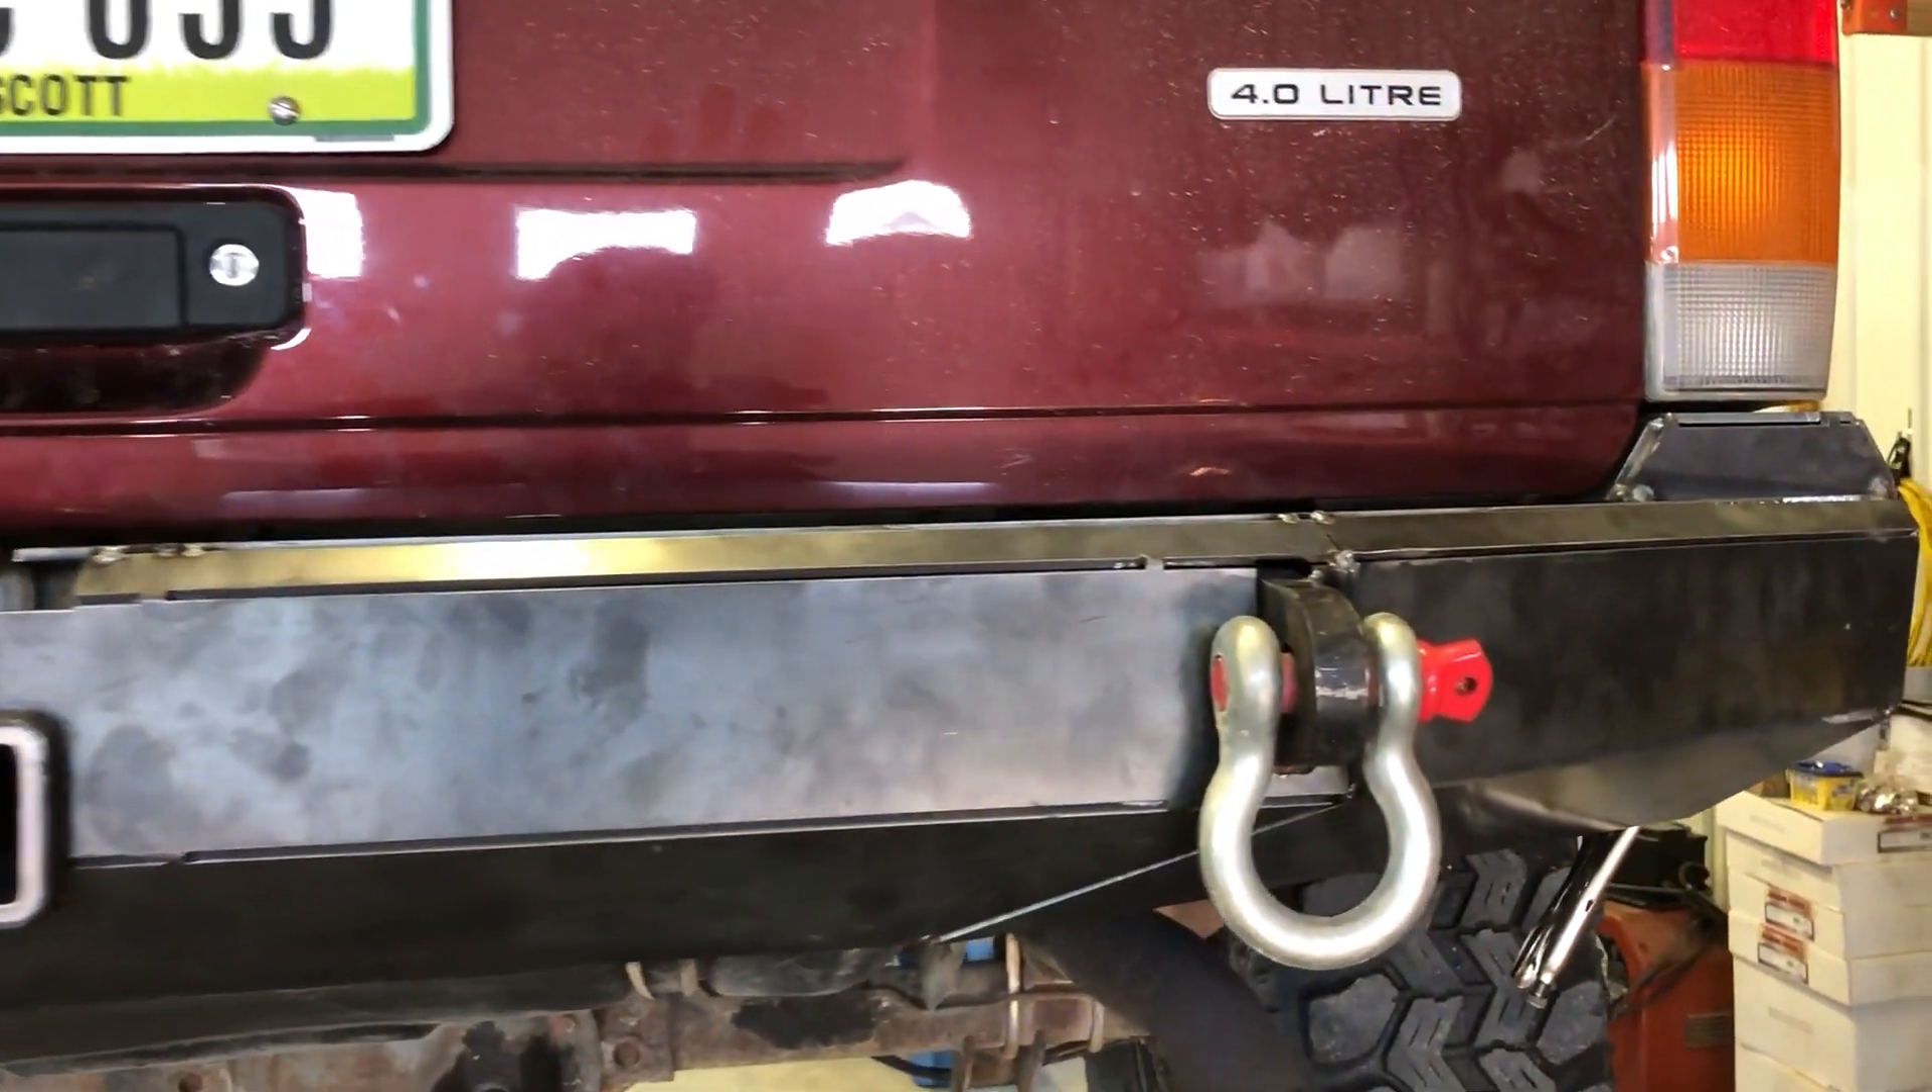The d -rings fit so that's good.